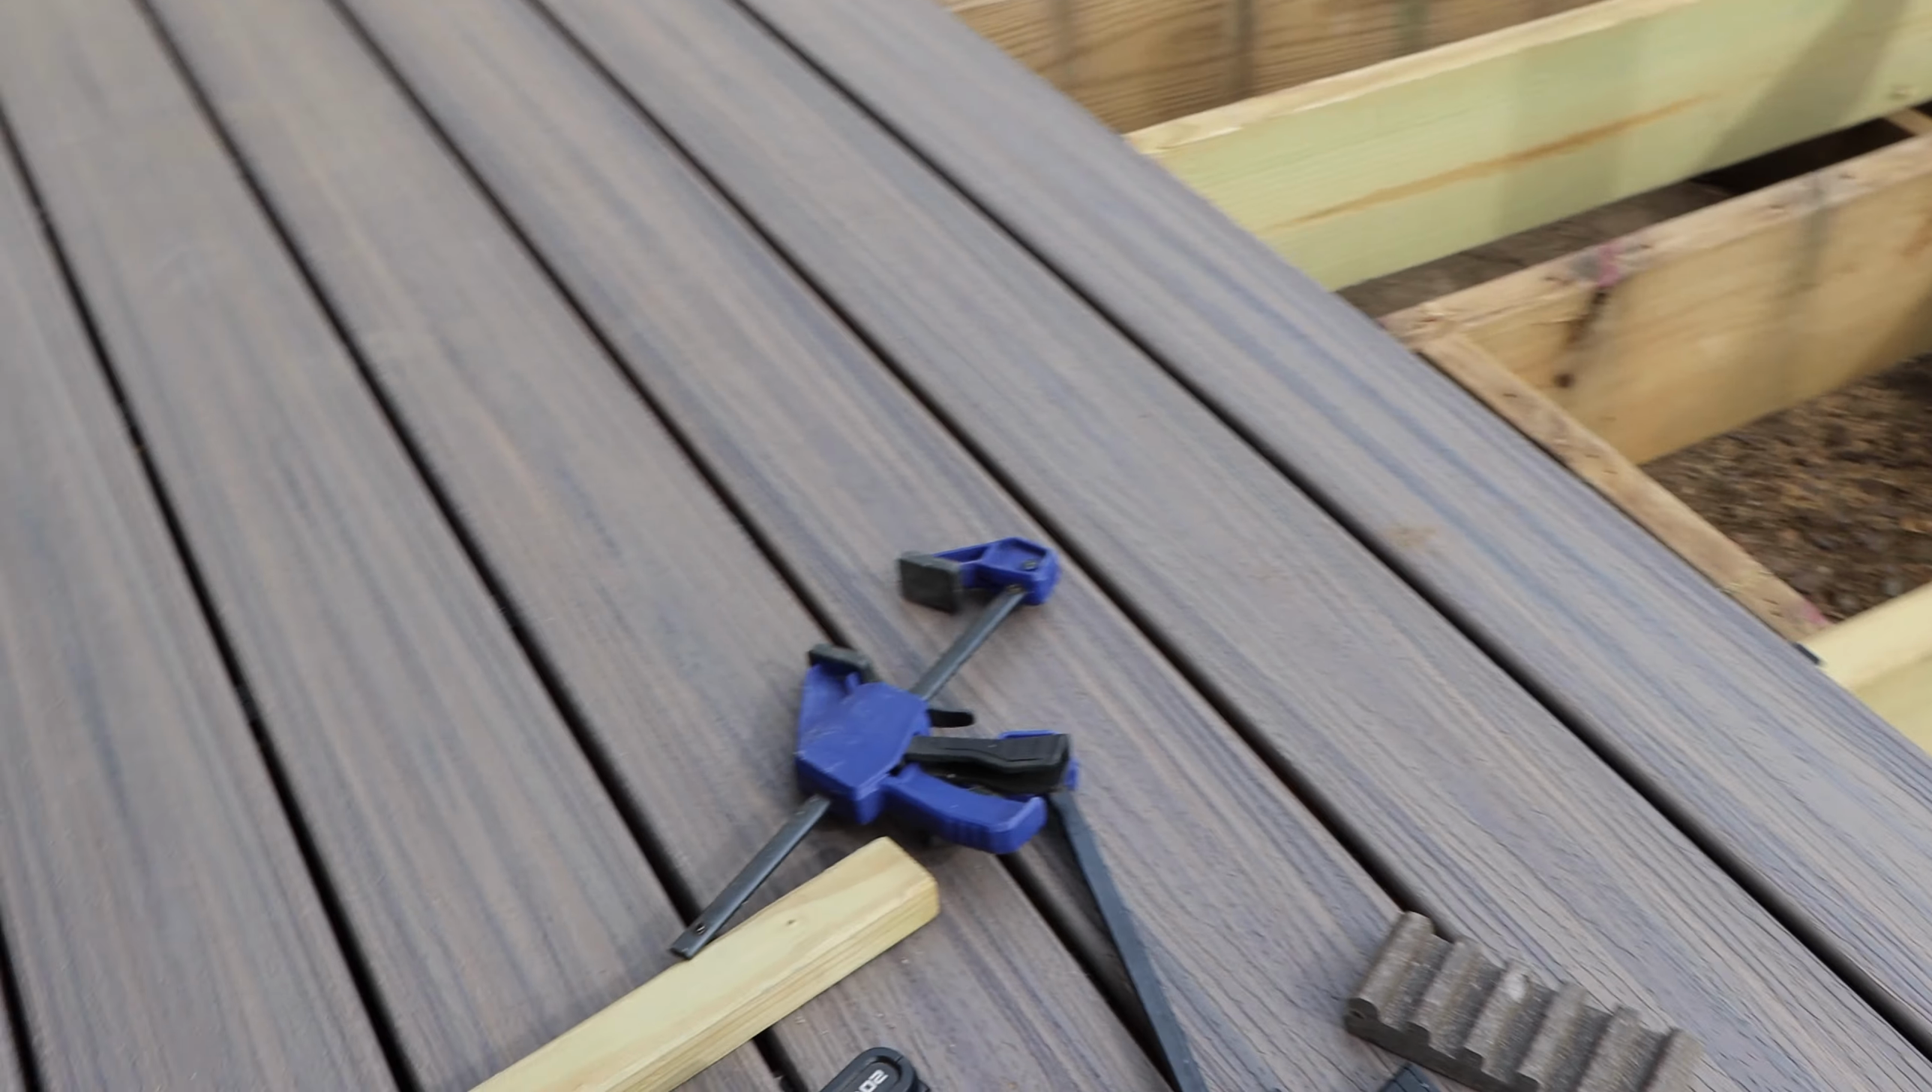Now we have a few of the boards down.